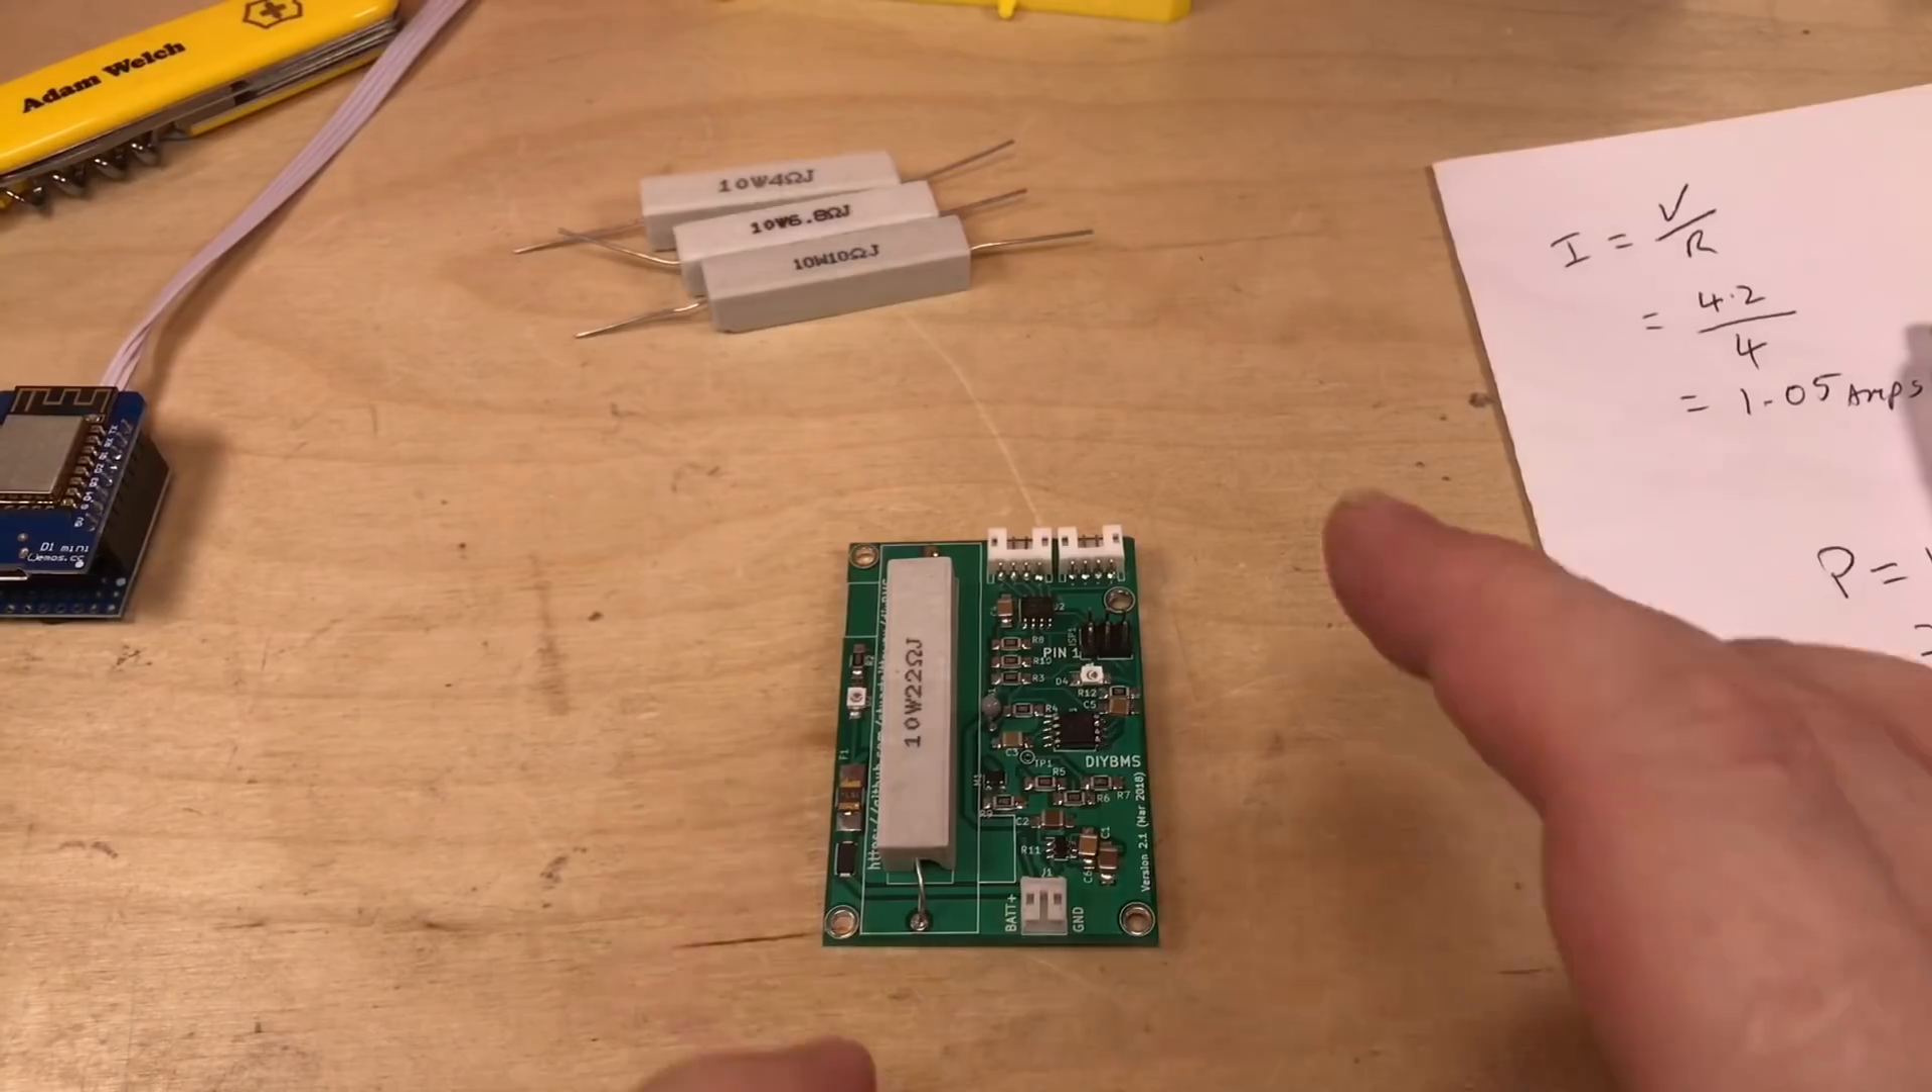So there's the first module finished with the 22 ohm 10 watt power resistor the discharge resistor there soldered in and uh the thermistor well a lot lower now isn't it.